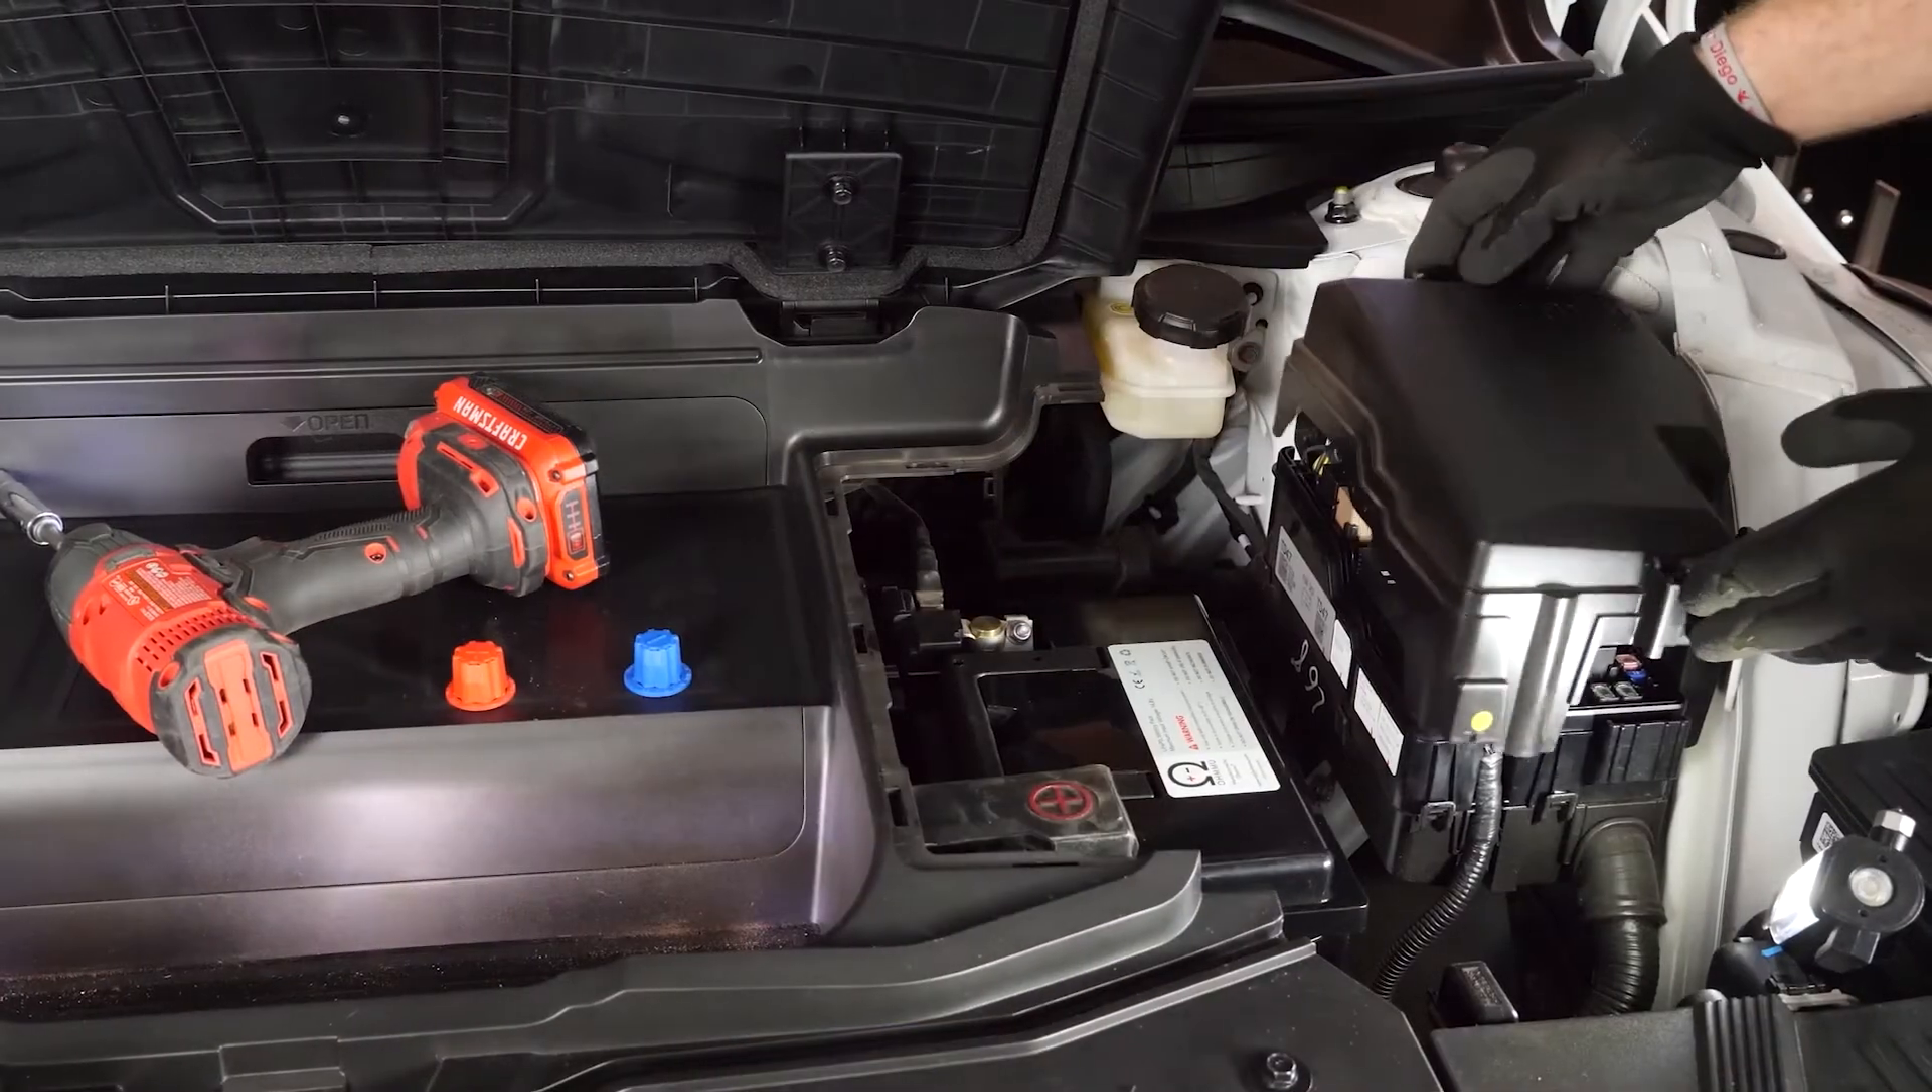You're all done with getting the battery in.